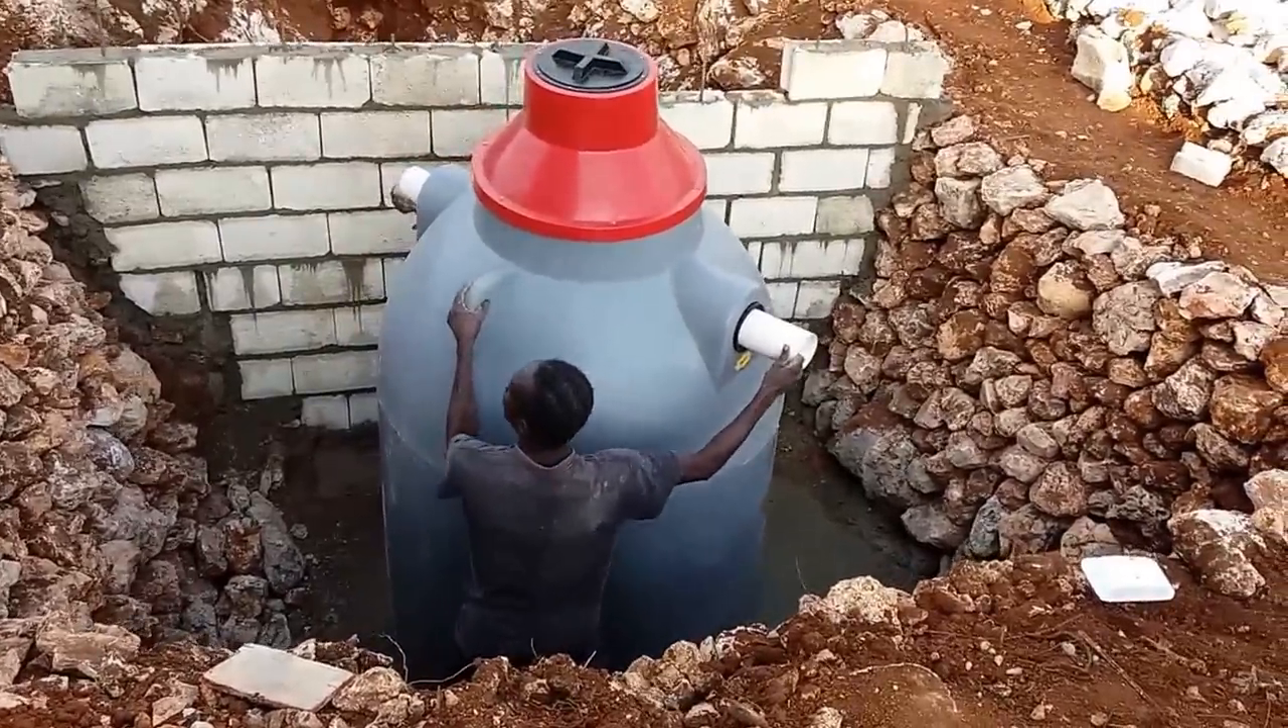As you can see now the tank is in the hole now.